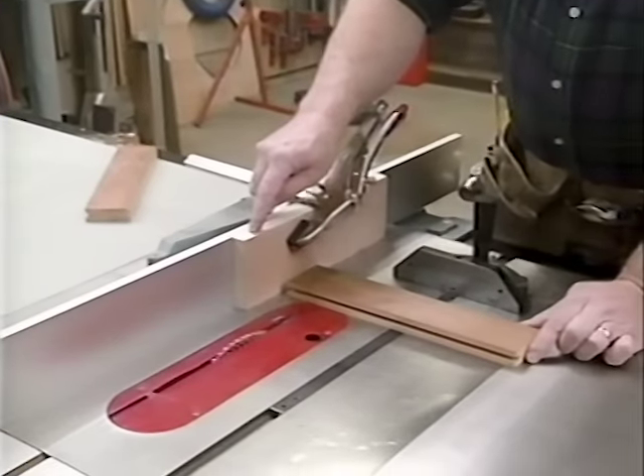So I've set up my table saw with a stop block attached to the rip fence.